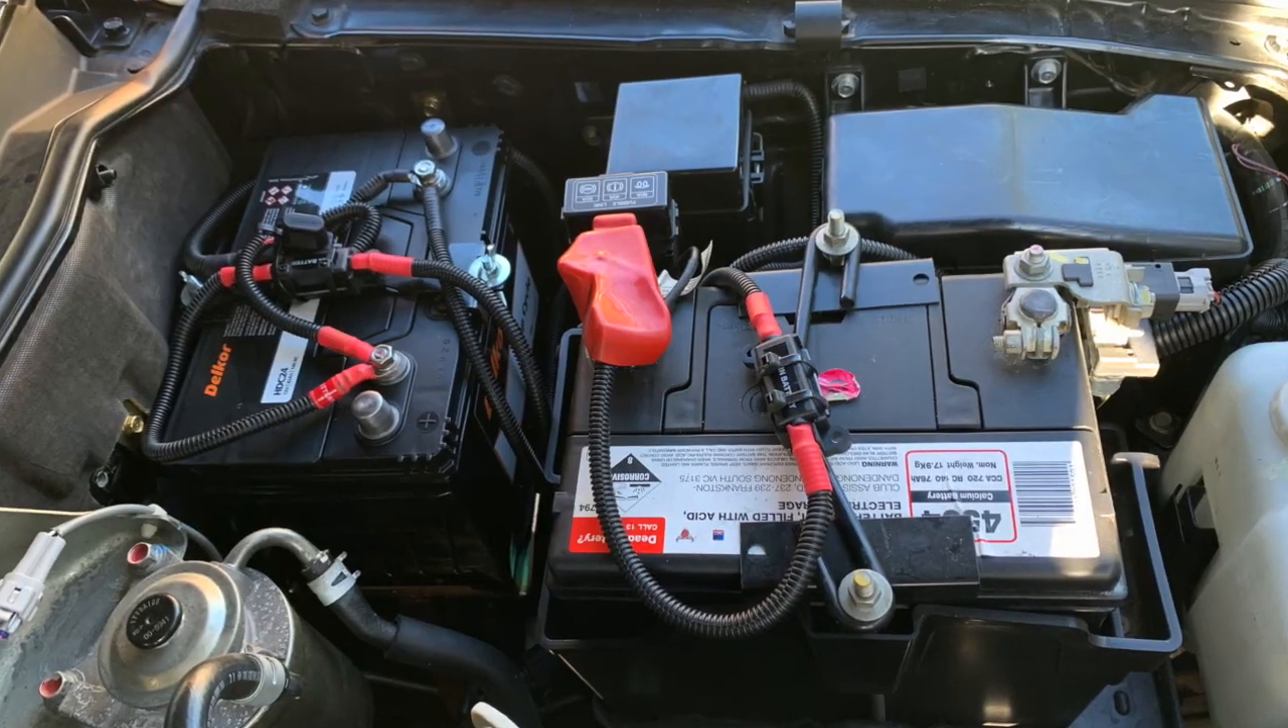That's a completed install of the dual battery tray in the pajero.